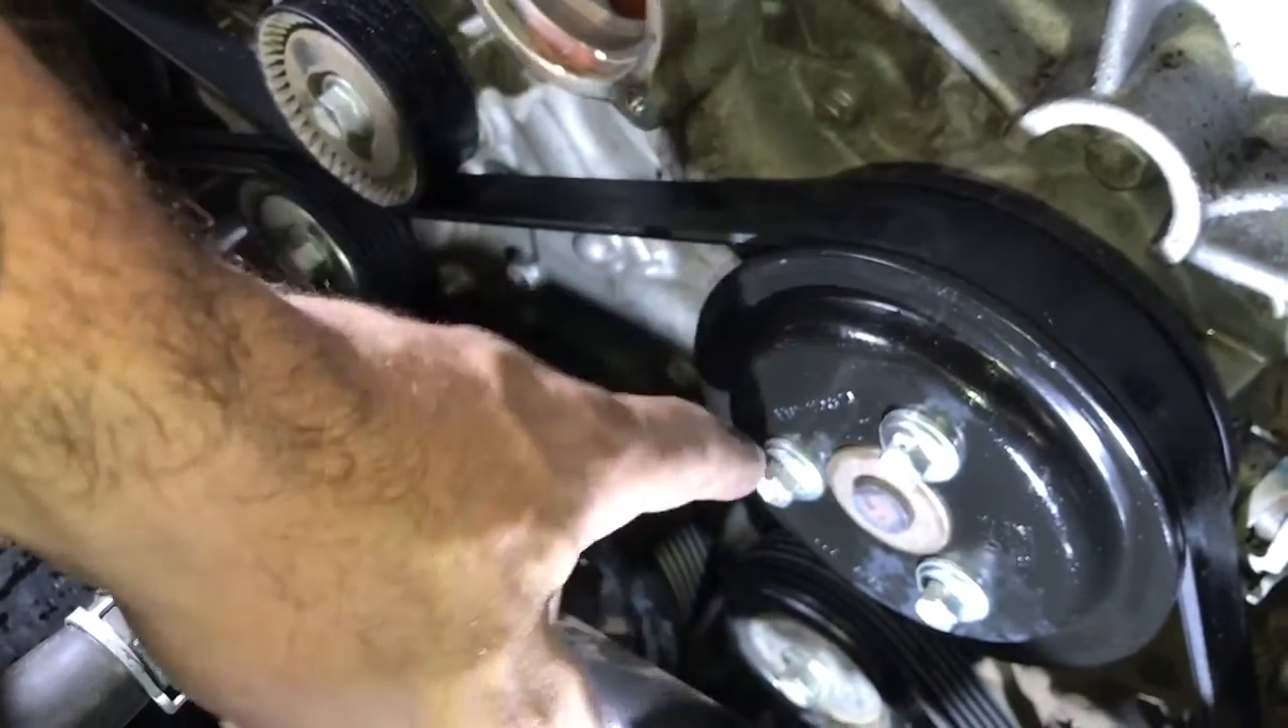With our belt still on let's go ahead and crack loose these three 10 millimeter bolts.